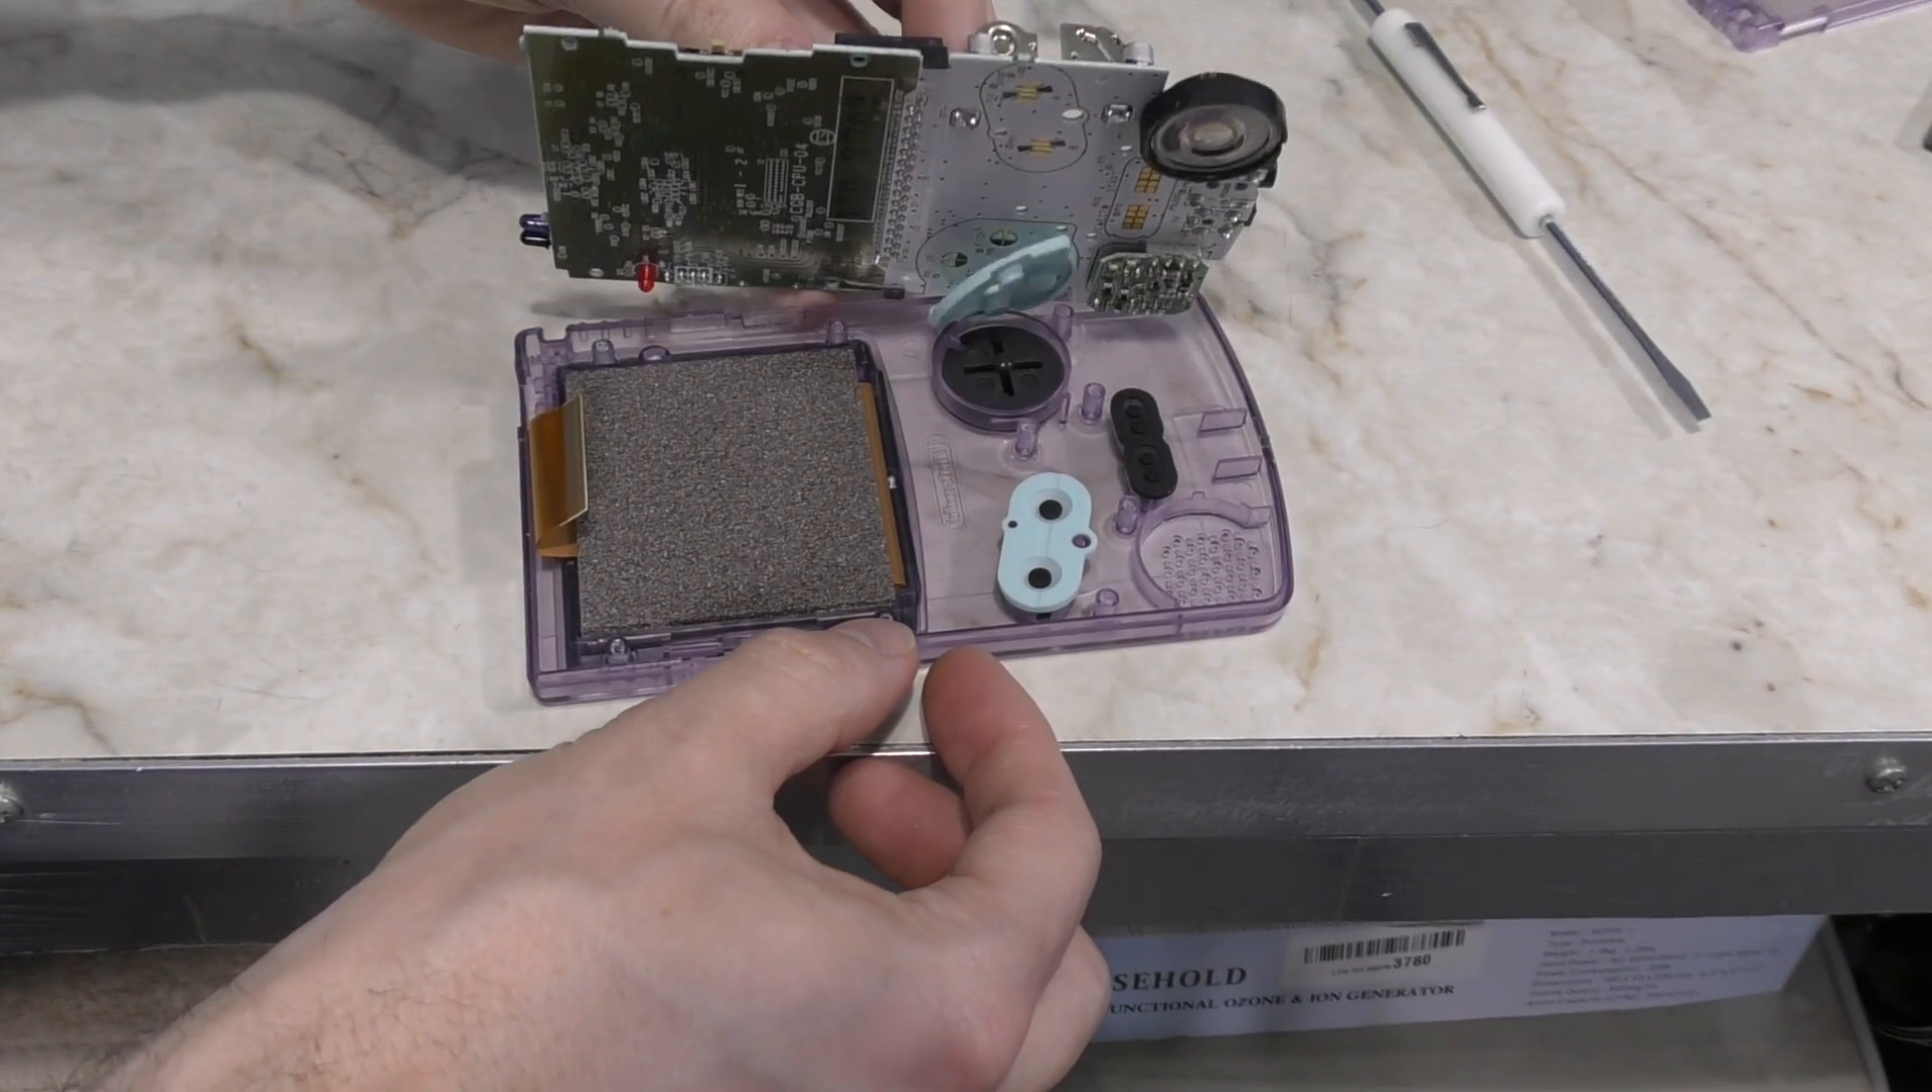And there we go, the board is out.